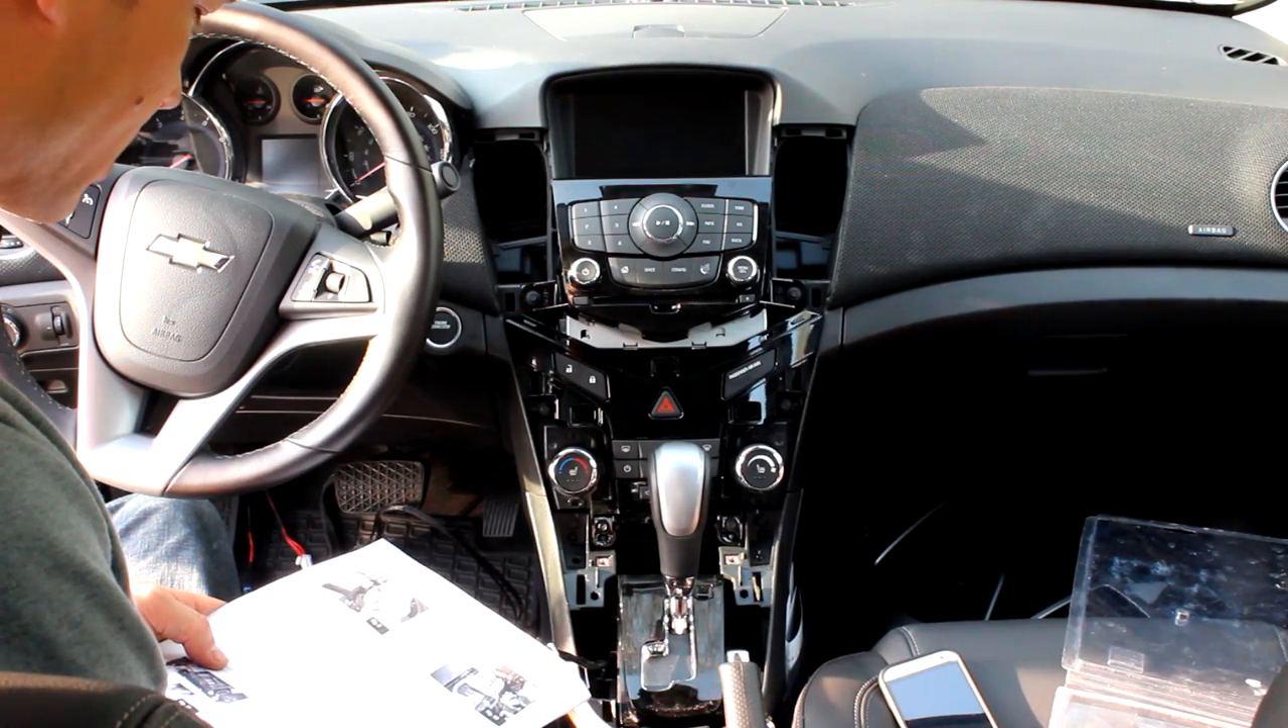Okay so we got the radio interface the screen and the HVAC controls back in.